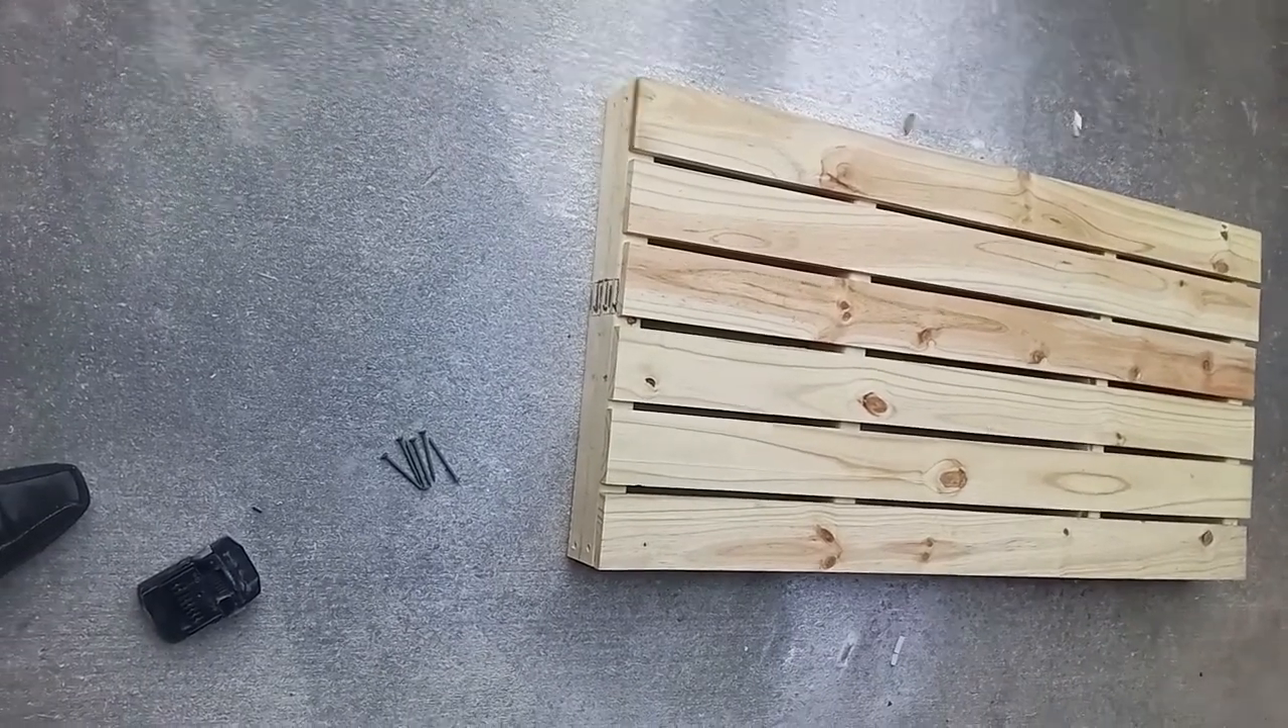Okay, I got the cargo decking in place probably on a, eh, roughly a half inch spread.